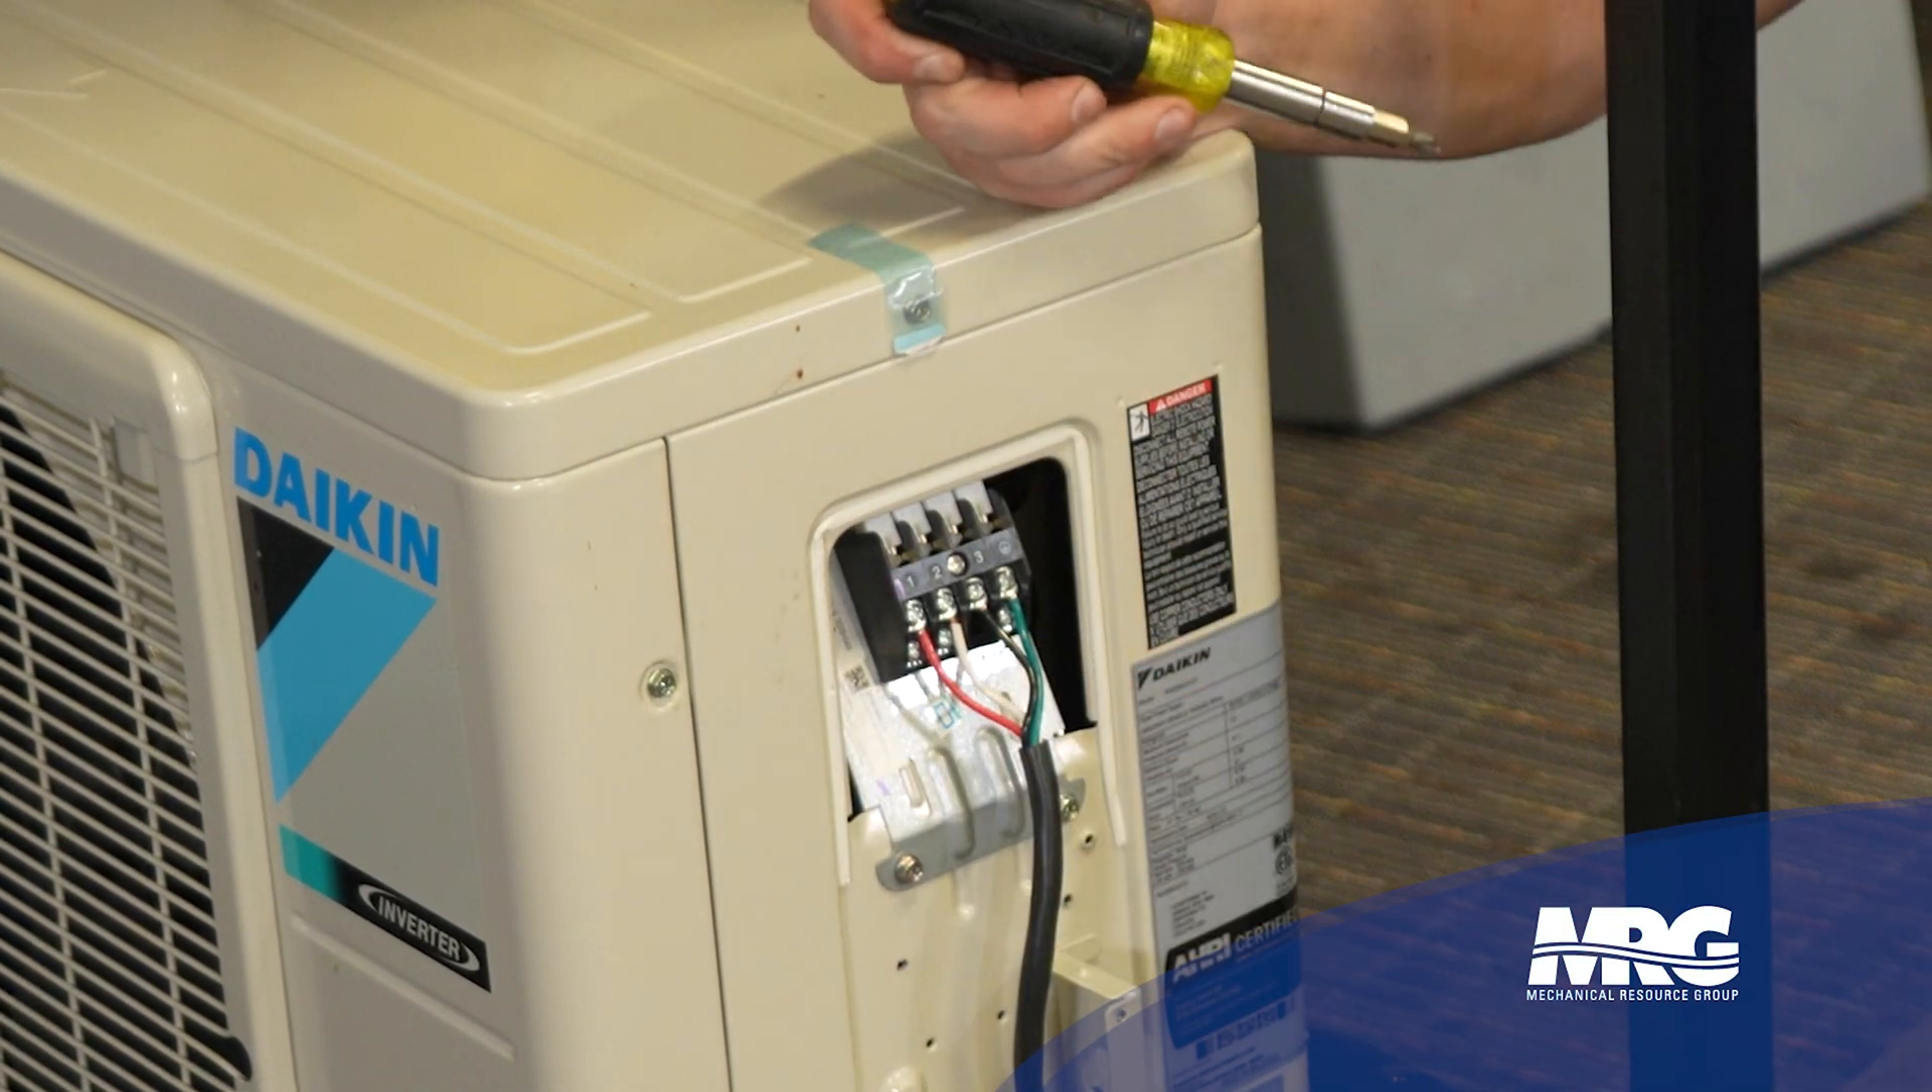So we're going to continue to hook the wires up. So we've wired the outdoor unit.